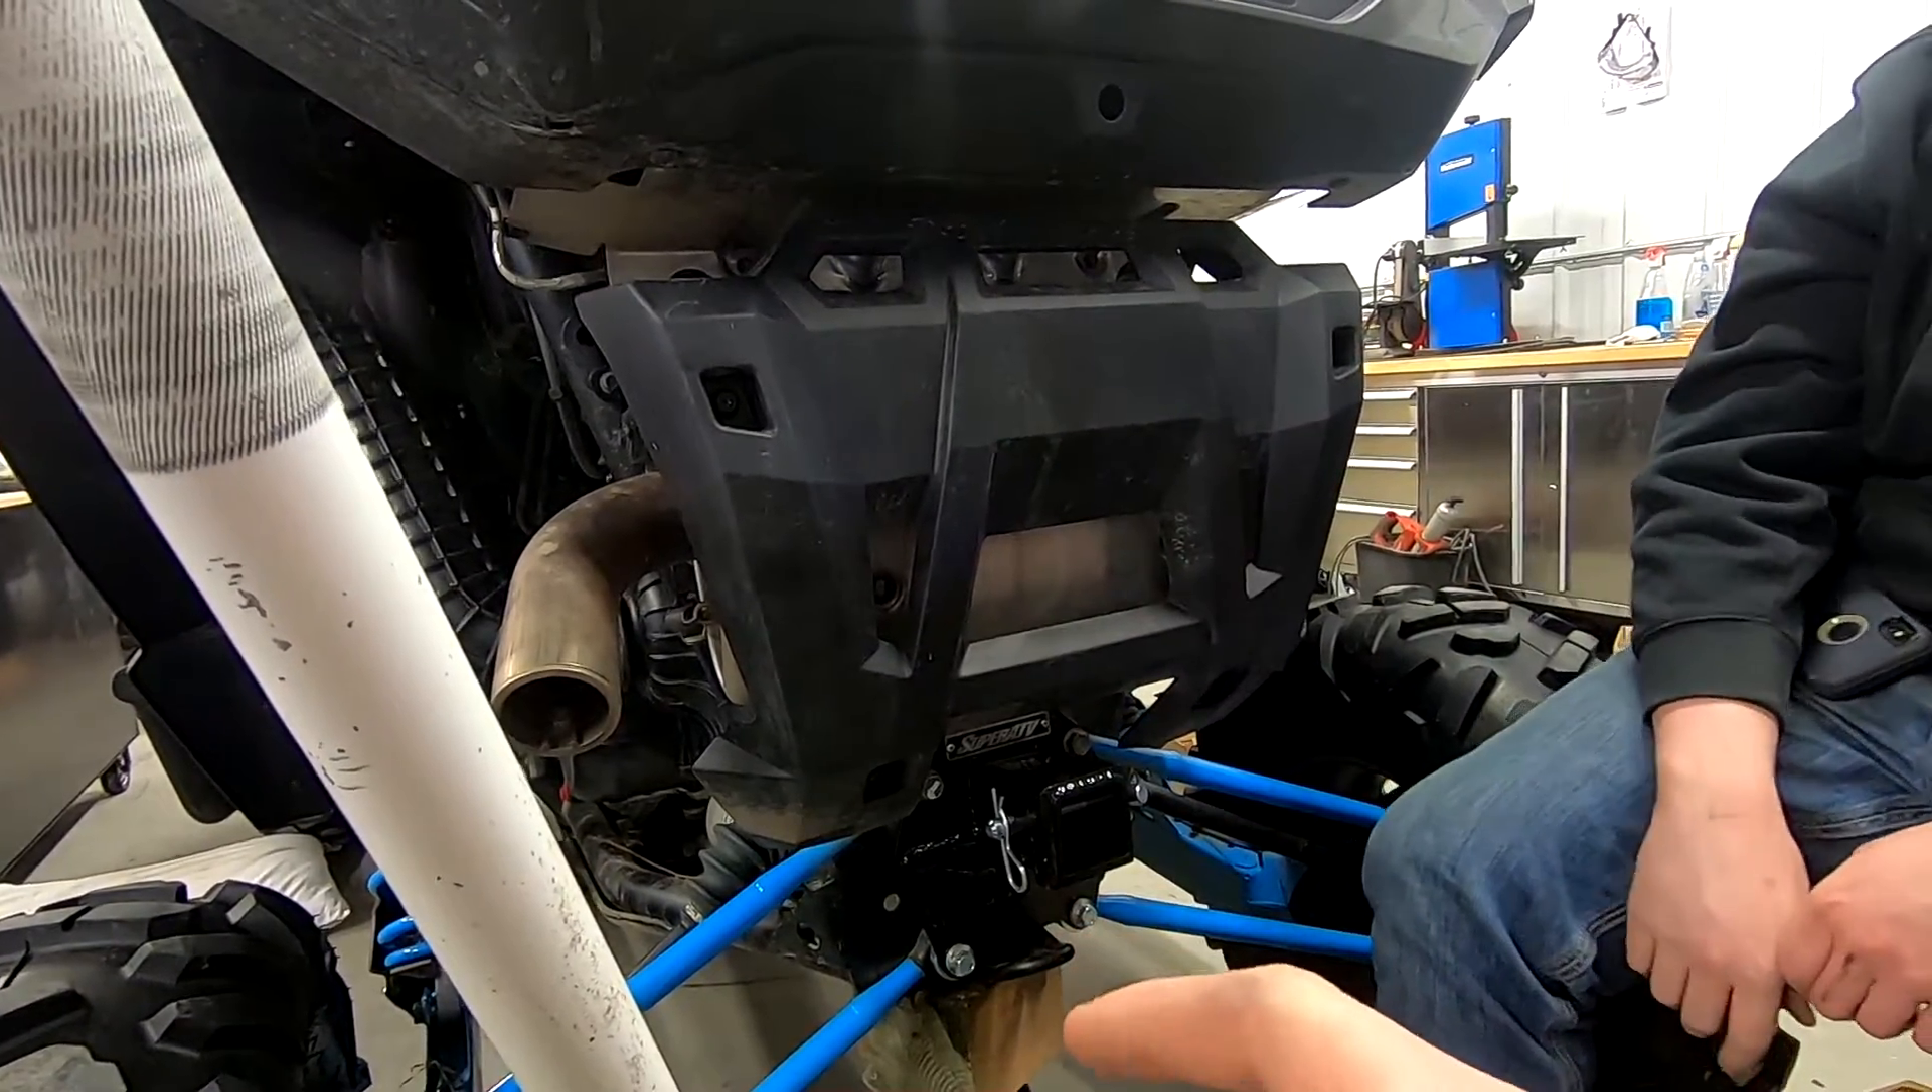All righty guys so we have finished up the install put the exhaust shield back on and yeah it's actually a pretty easy install but make sure you have two people.